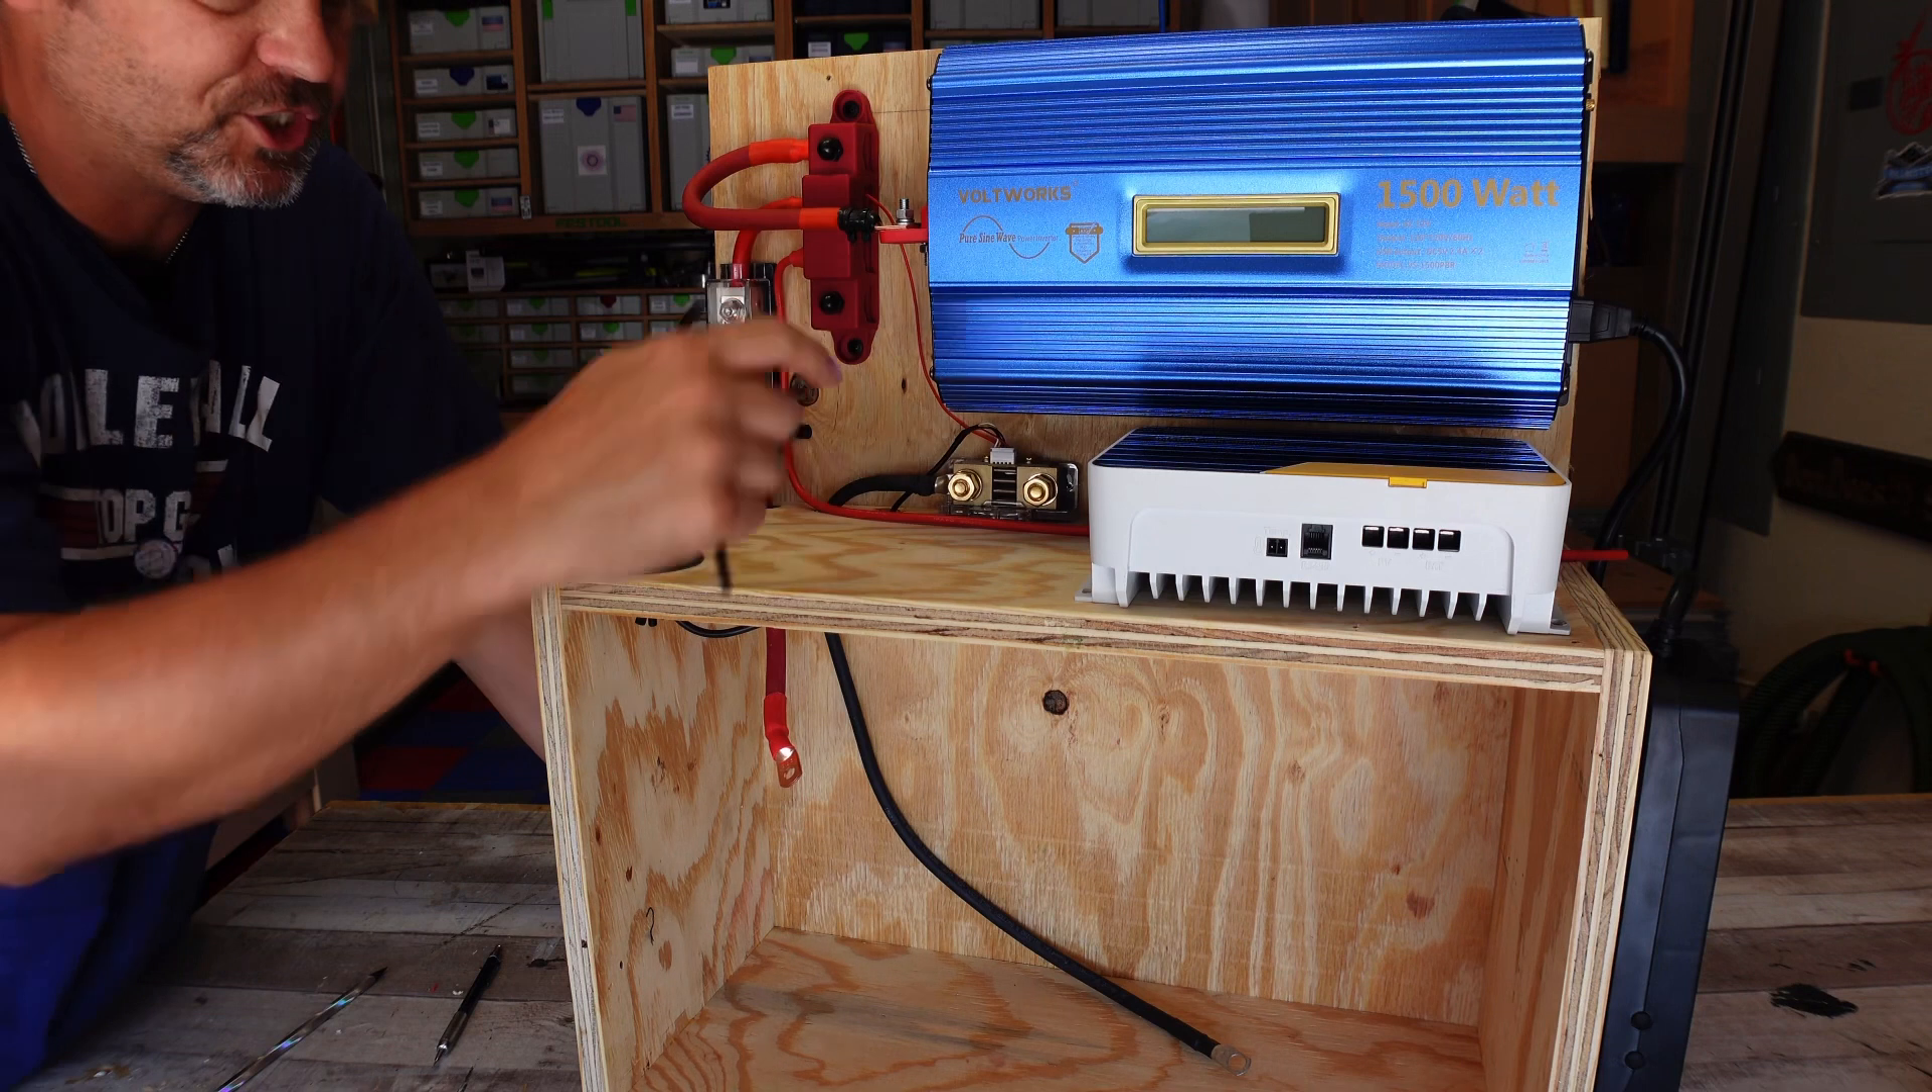I've already got the positive and the negative cables fished through this hole through the top of the shelf and that's just waiting for the battery.